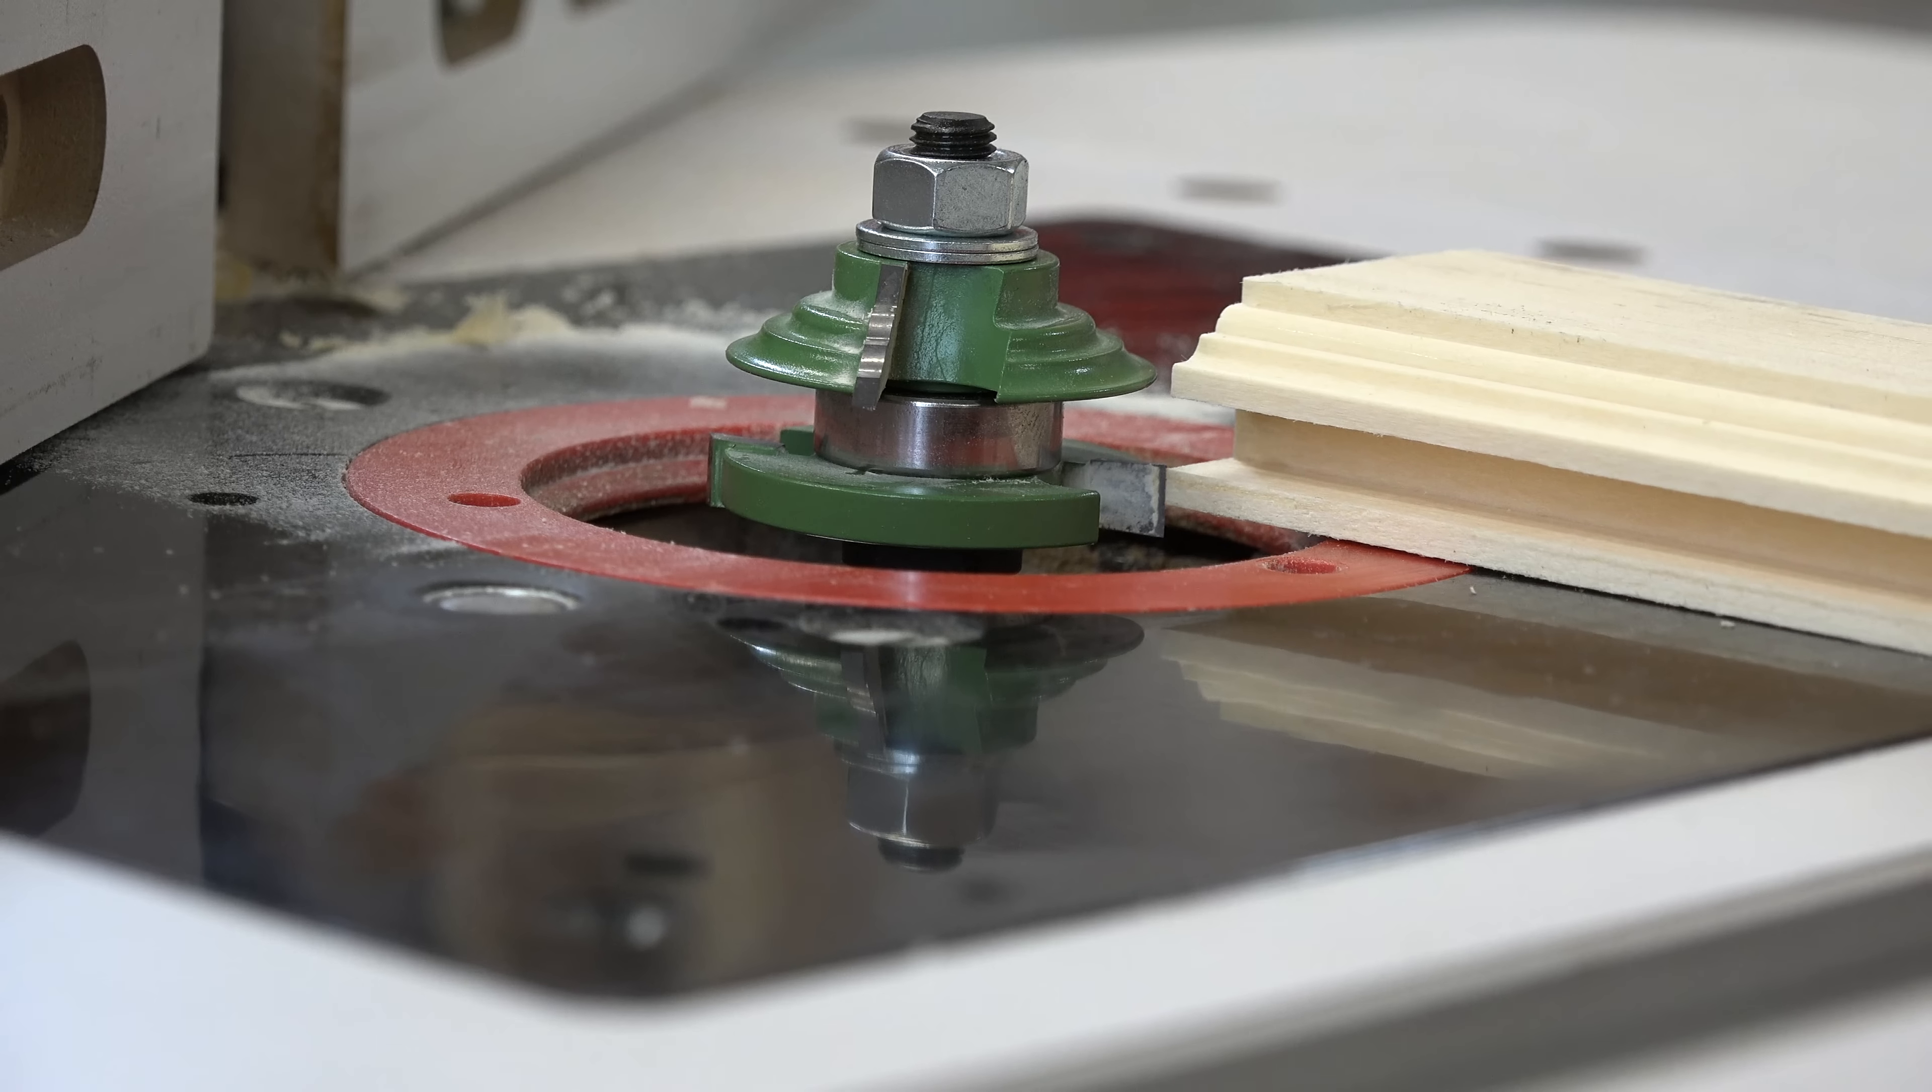Well there's the bit installed and you want to set the height so that the top edge of that slot cutter mimics the top edge of this little tongue.